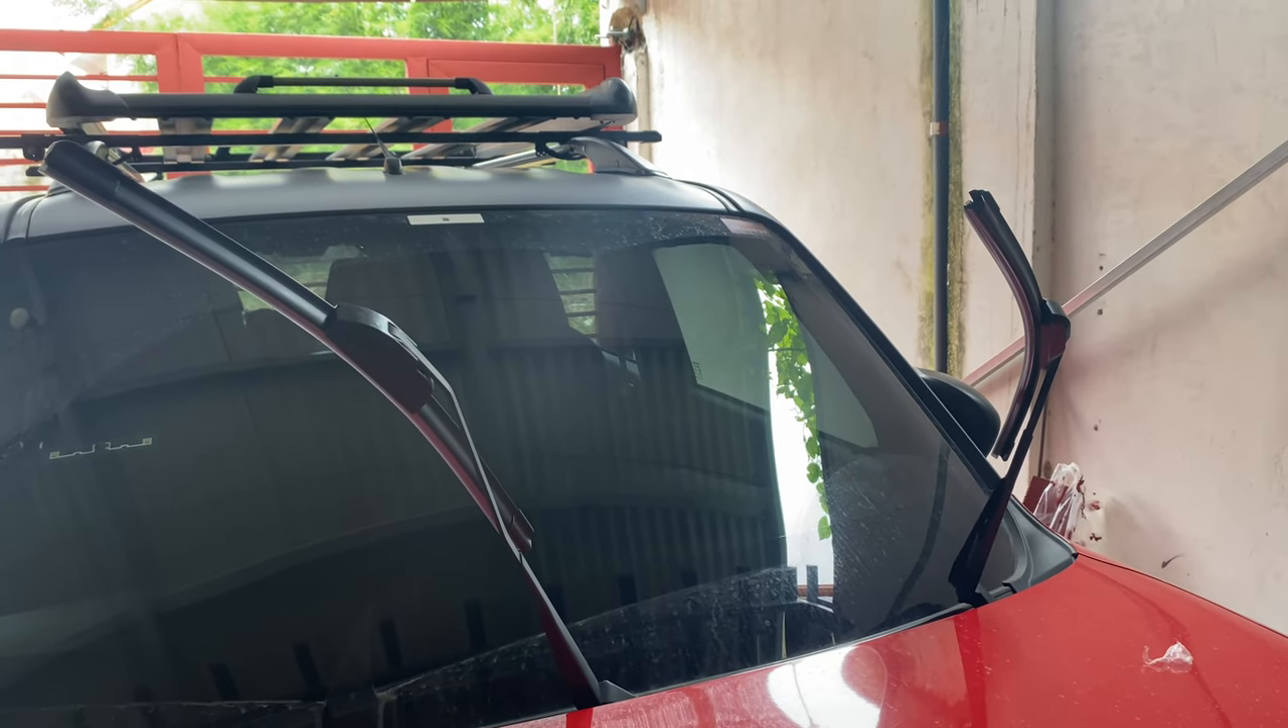Nakabit ko na yung dalawang wiper natin mga bossing.